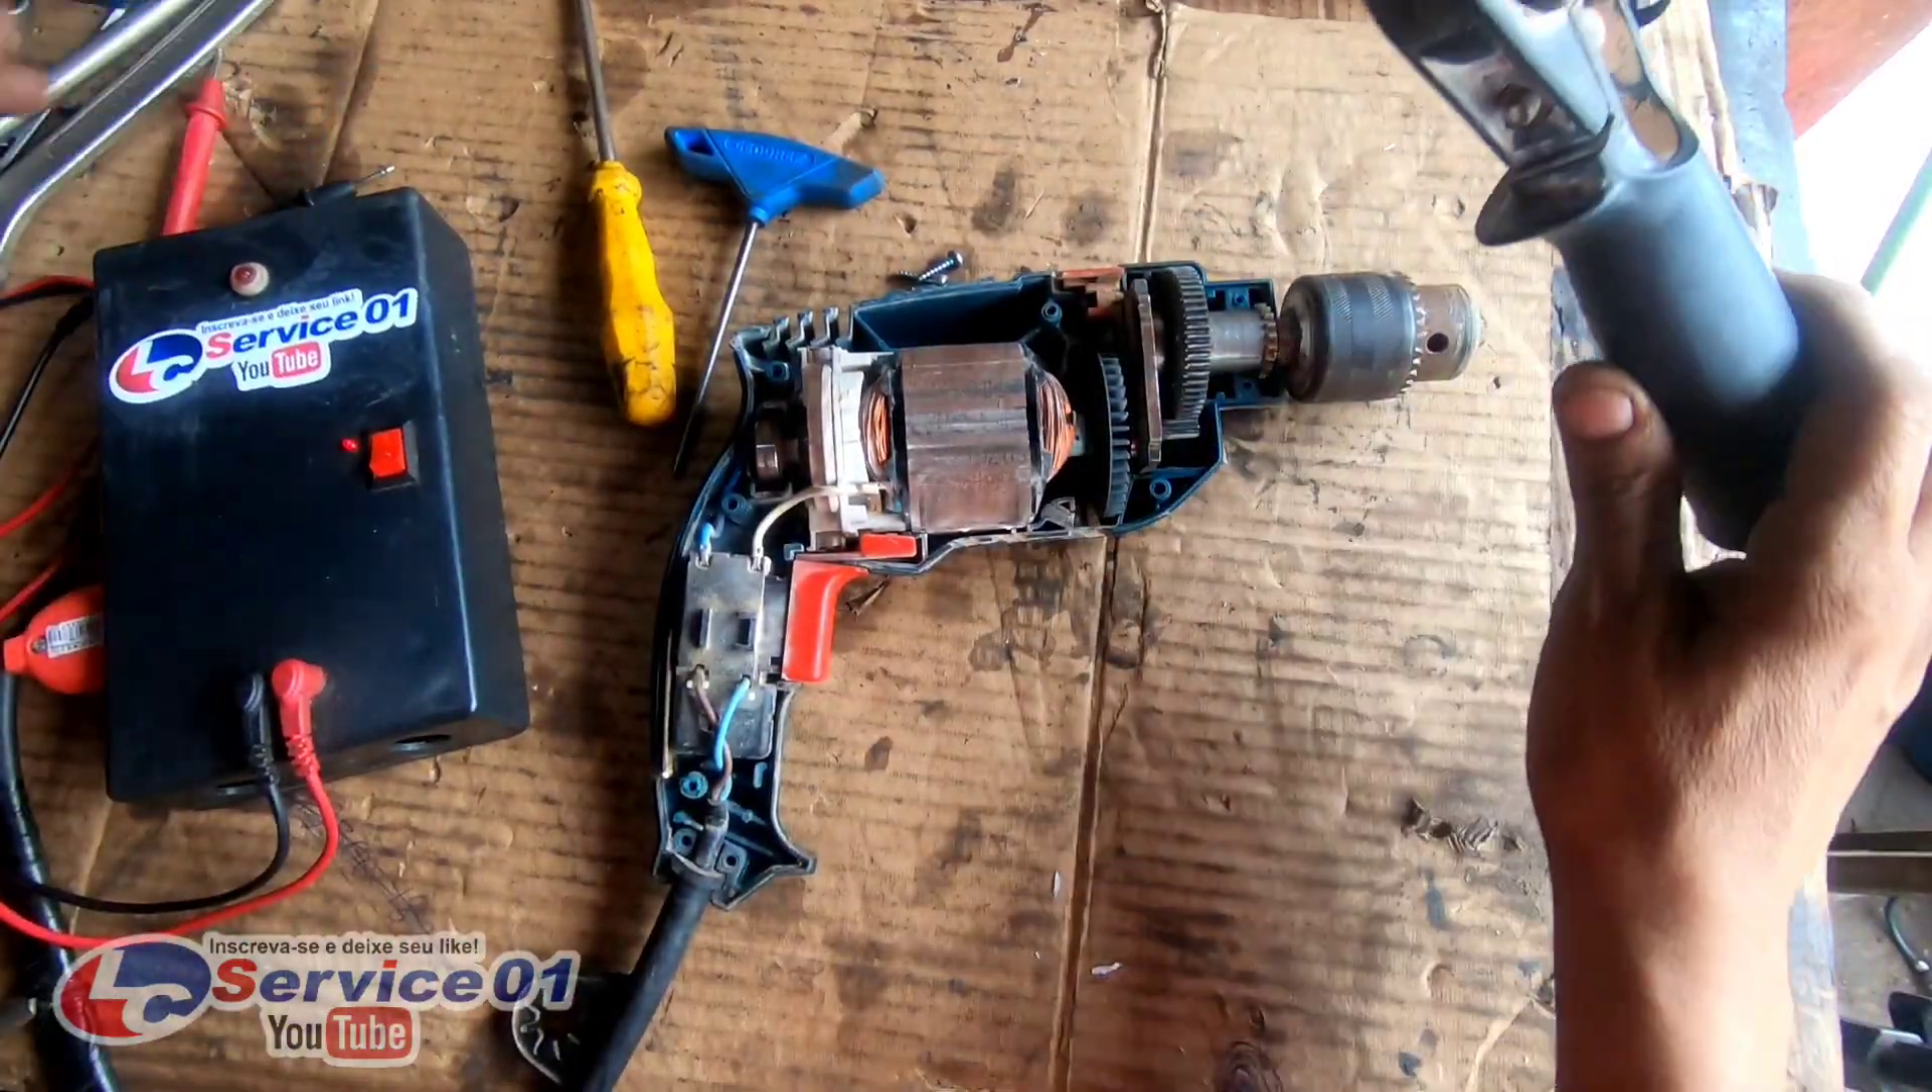Pronto galera A máquina aqui já está aberta.